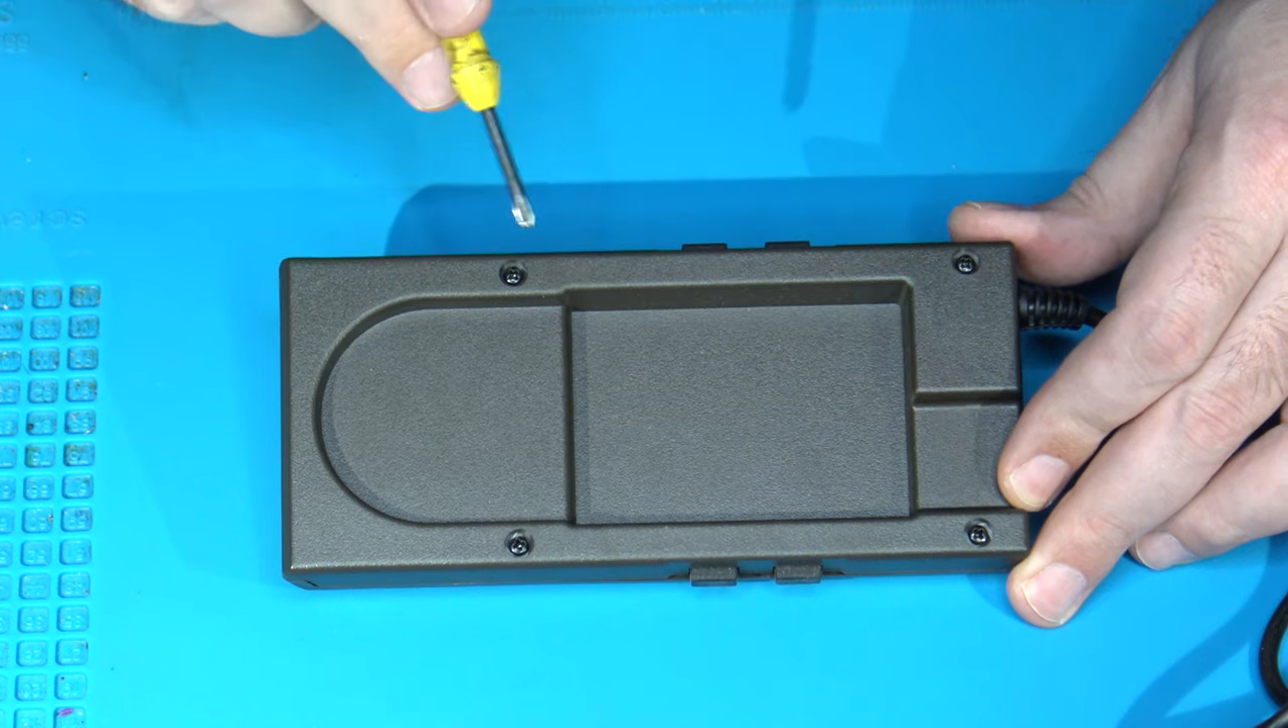We just have four screws on the back that have to come off. Here, here, here, and here.